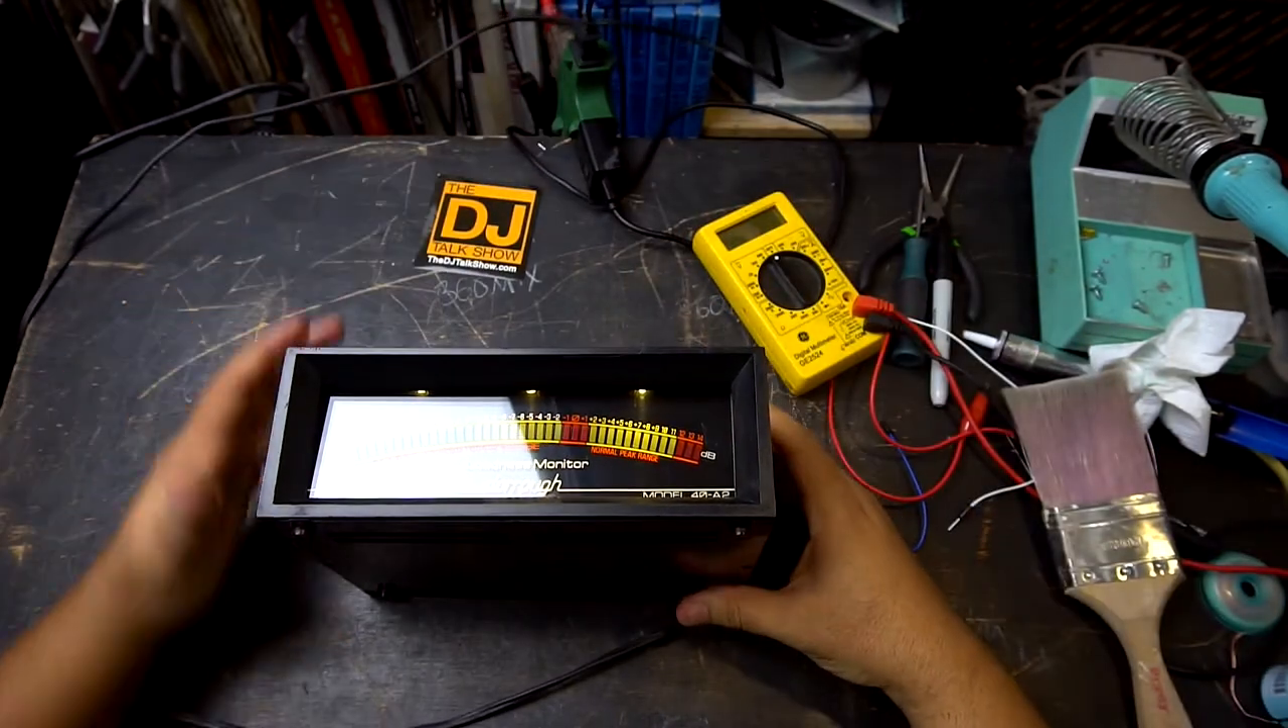So you can see what the lights look like already installed.